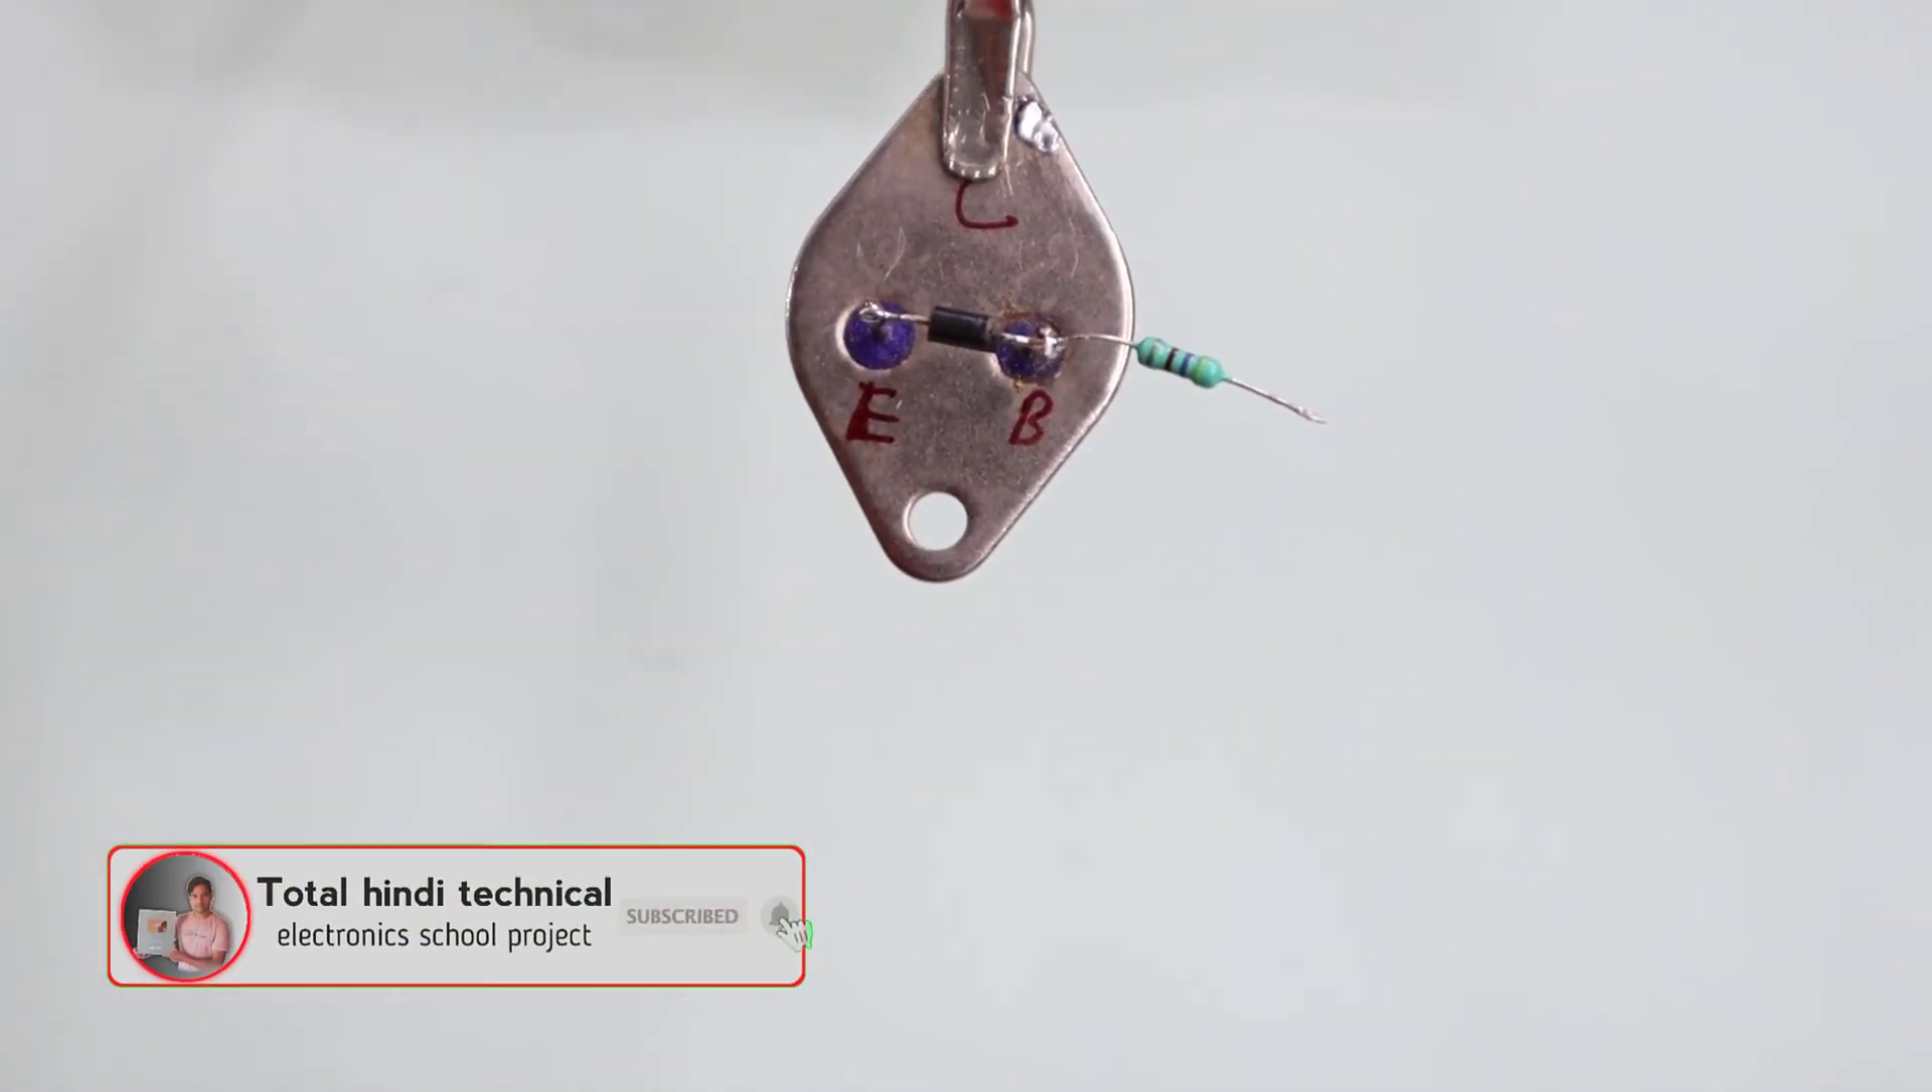हमने यहाँ पर register को भी लगा लिया है।